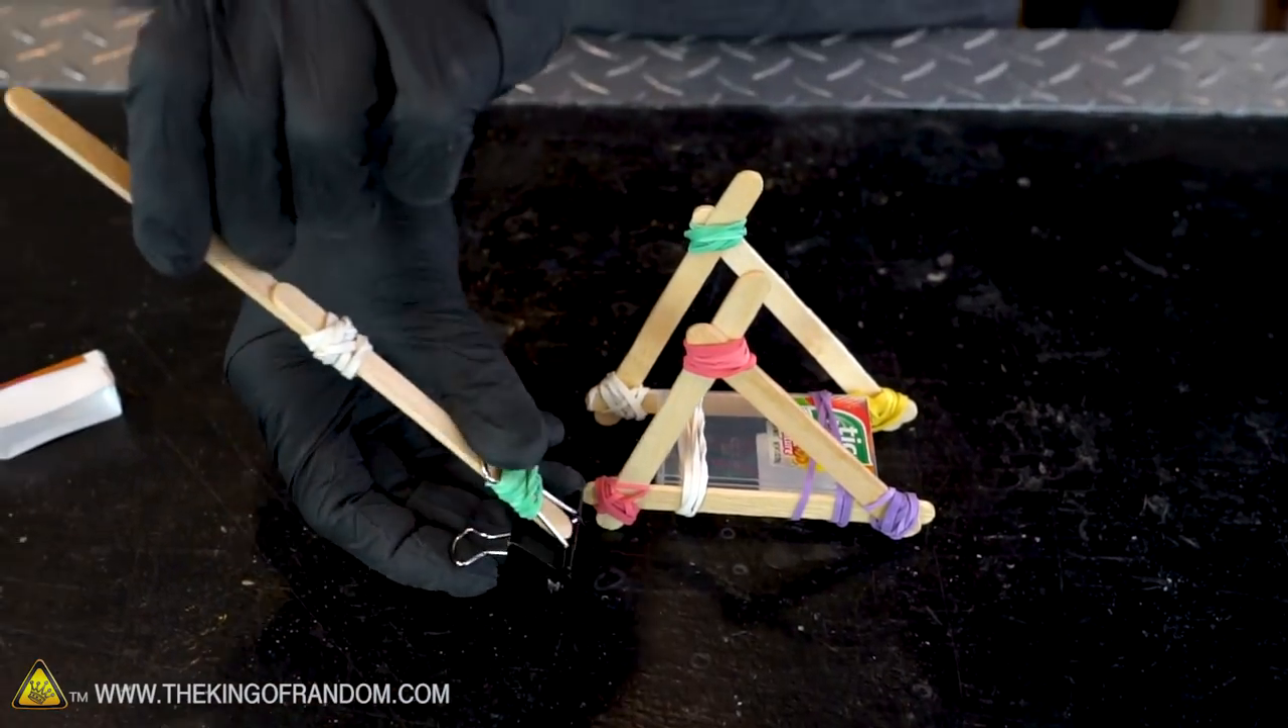We now have two pieces, we have a base and we have the swinging arm of our catapult, and it's time to put them together.